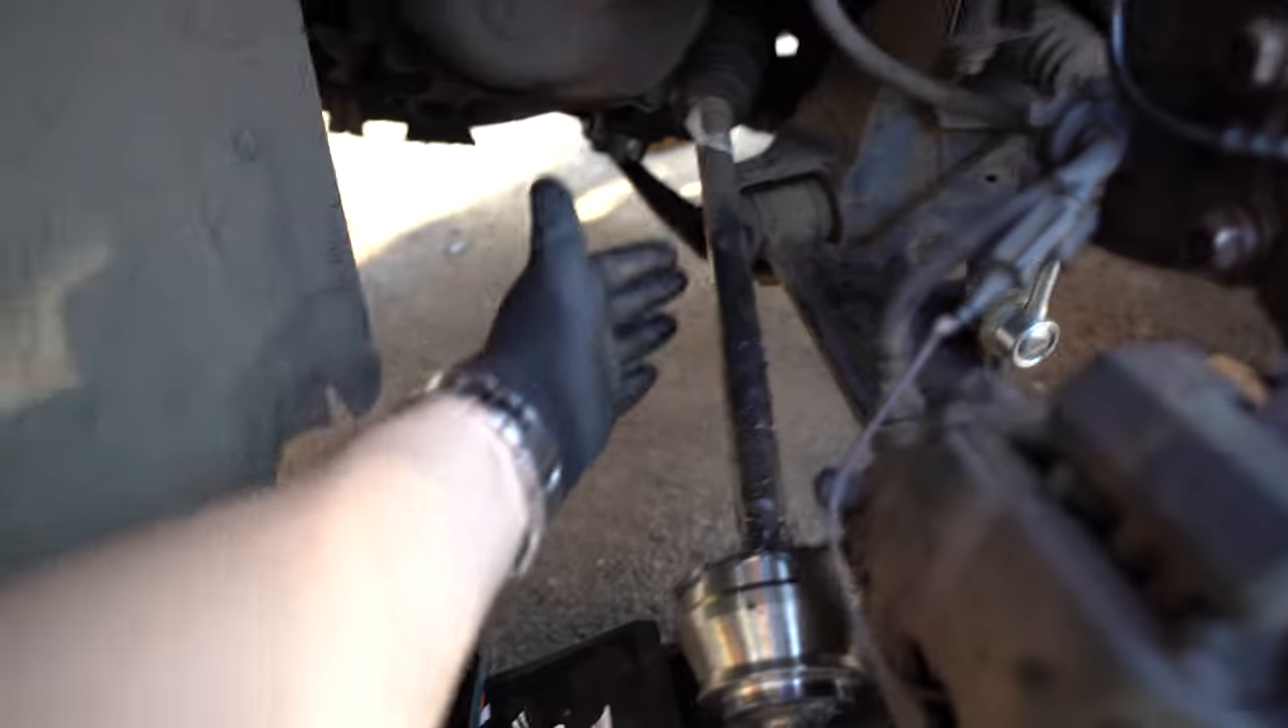I forgot to put the rubber boot on first.